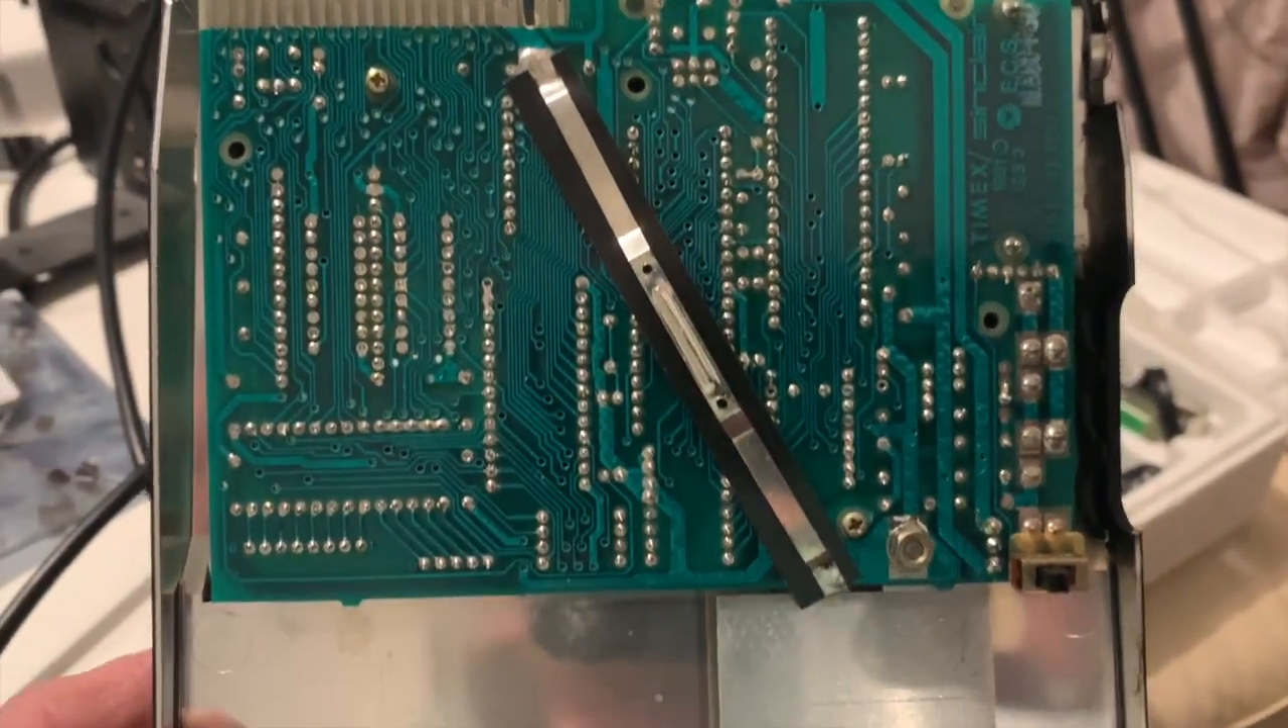Here's the Timex 1000 with the cover removed.